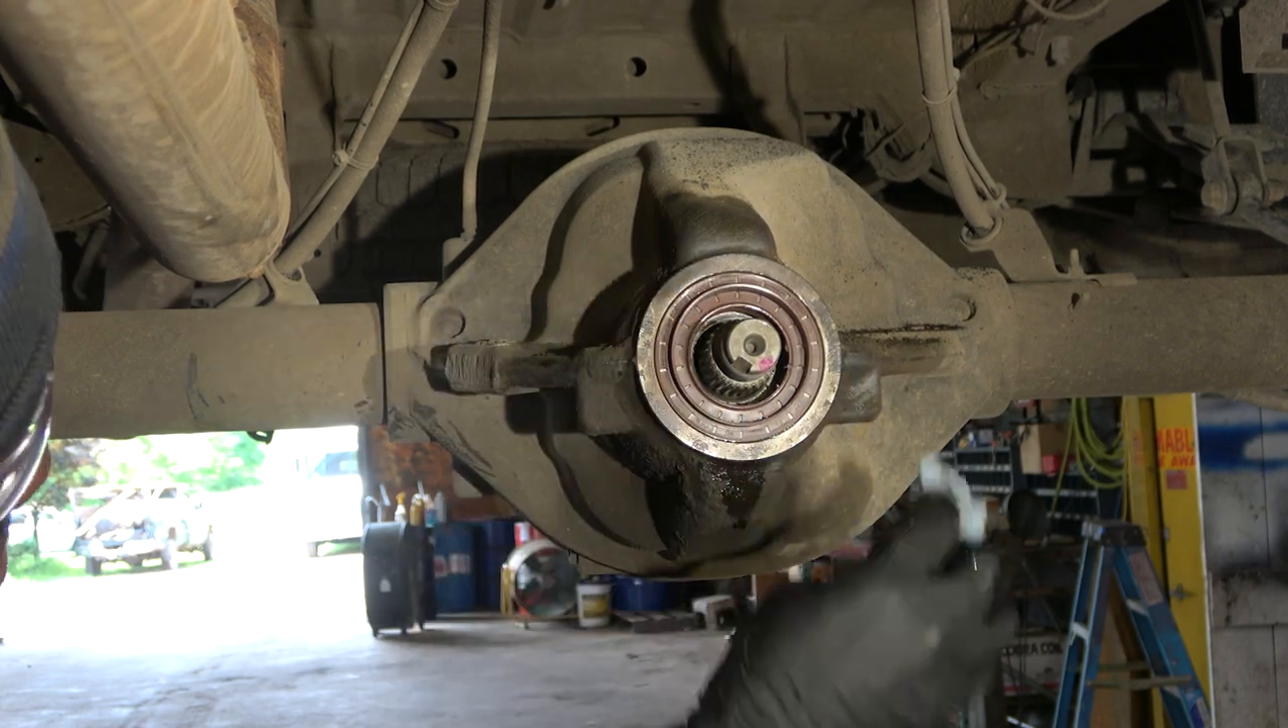So just like that our new seal is installed.